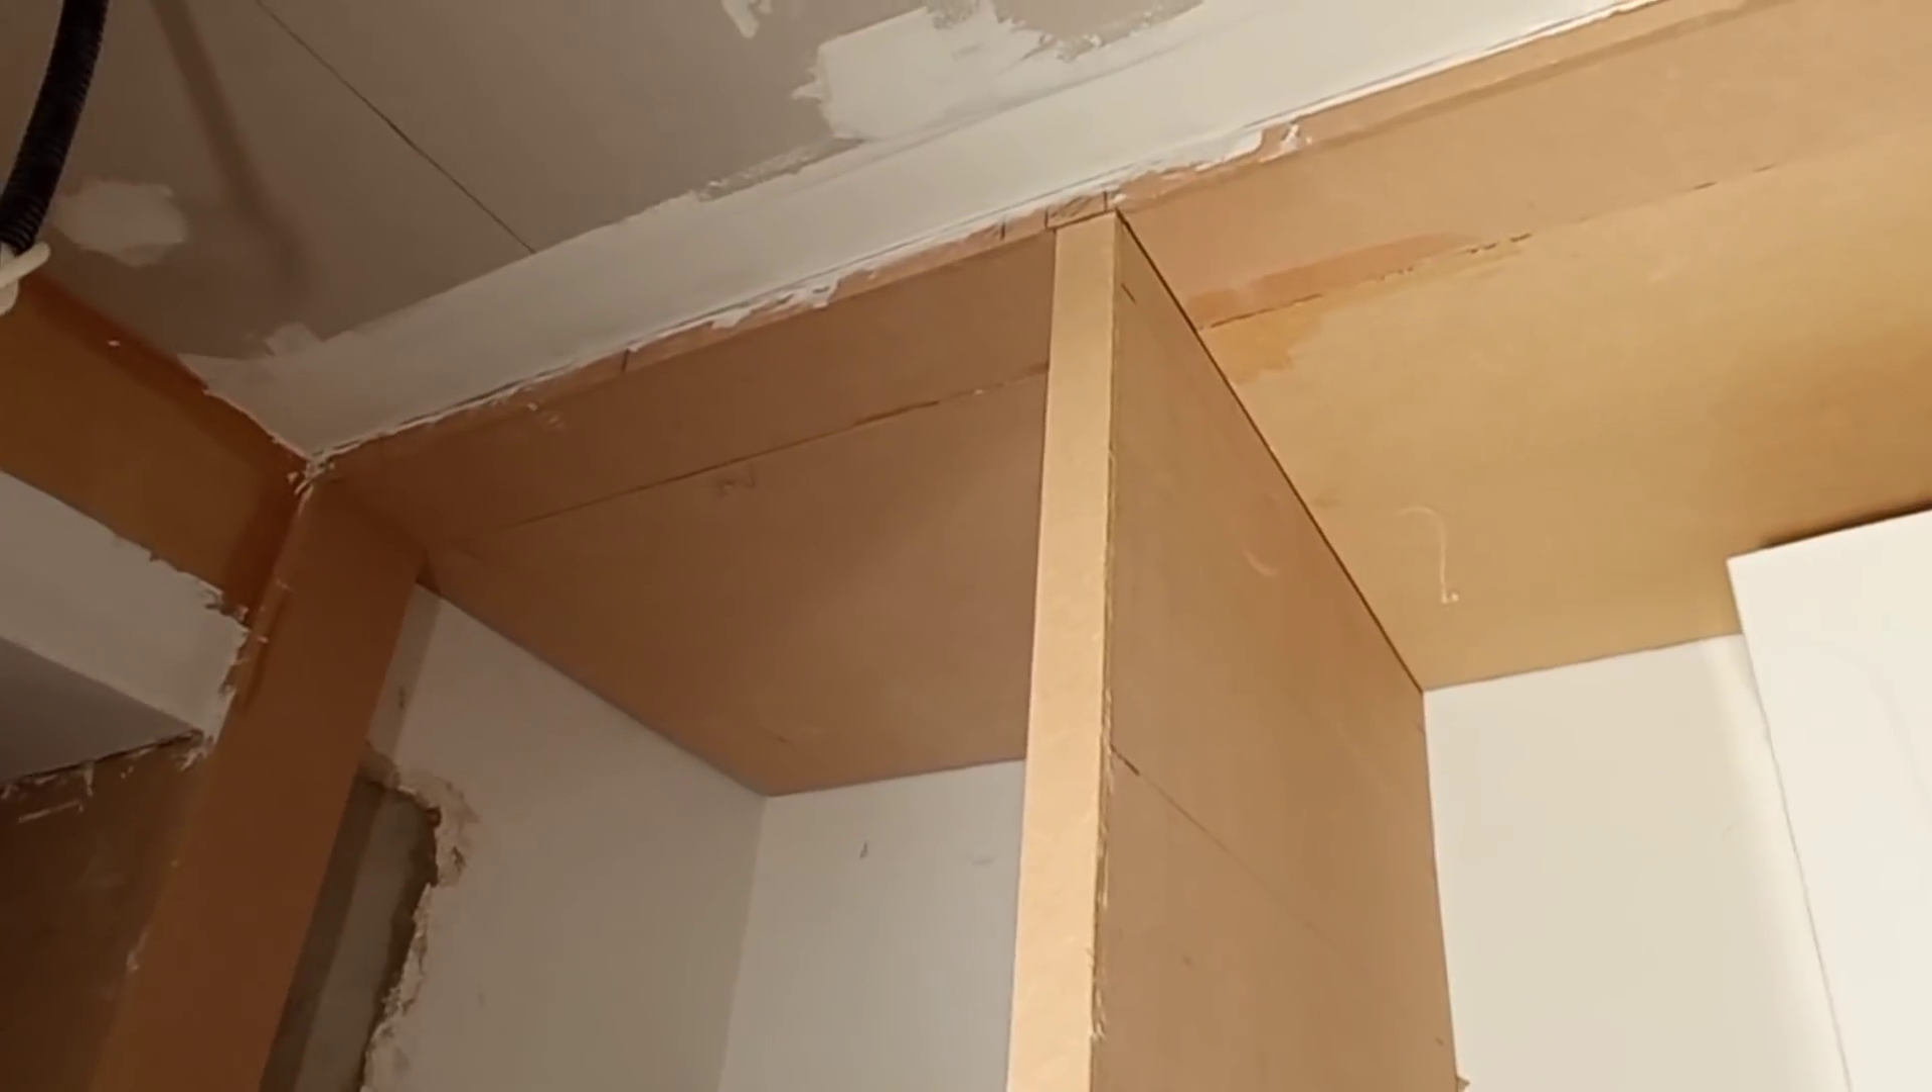Abbiamo messo il nostro fianco ora poi lo metteremo preciso preciso quando lo fisseremo a filo.